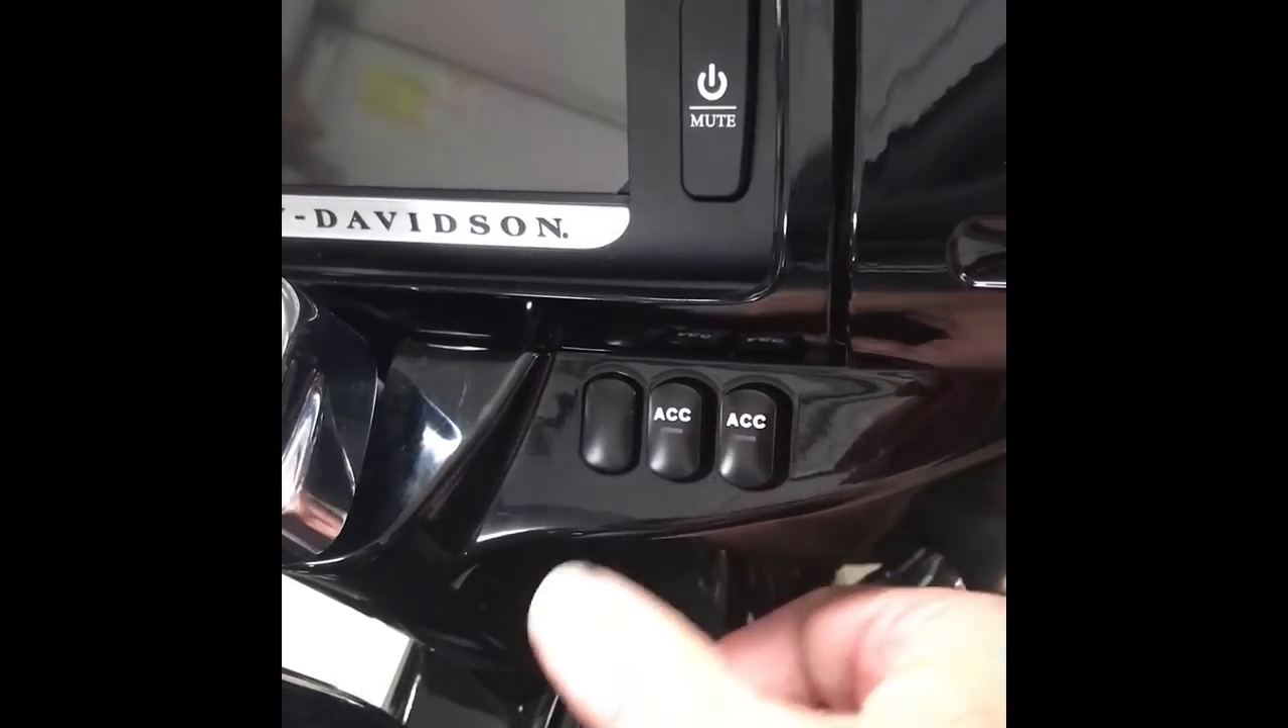Okay and here are the installed switches ready to go.